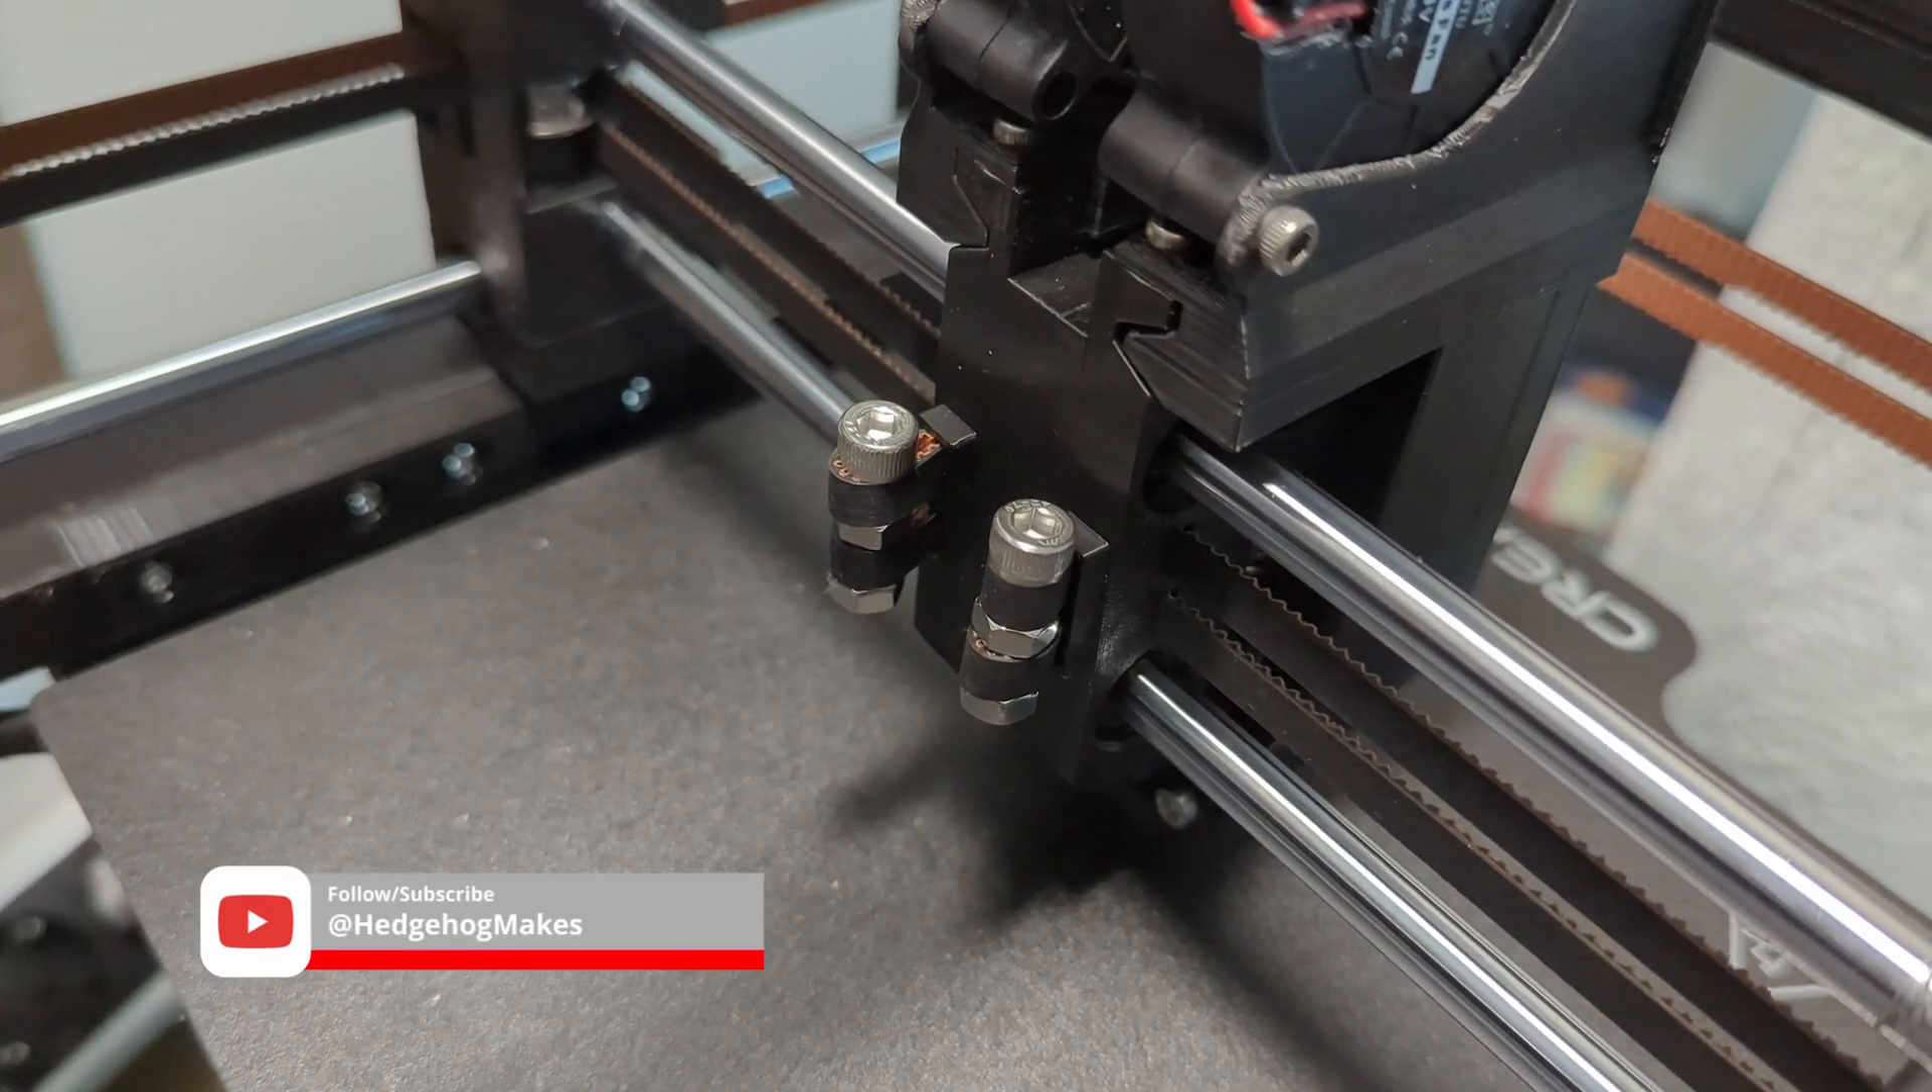I have used two M5 screws and nuts to make sure that the belt does not slip out on higher speeds.